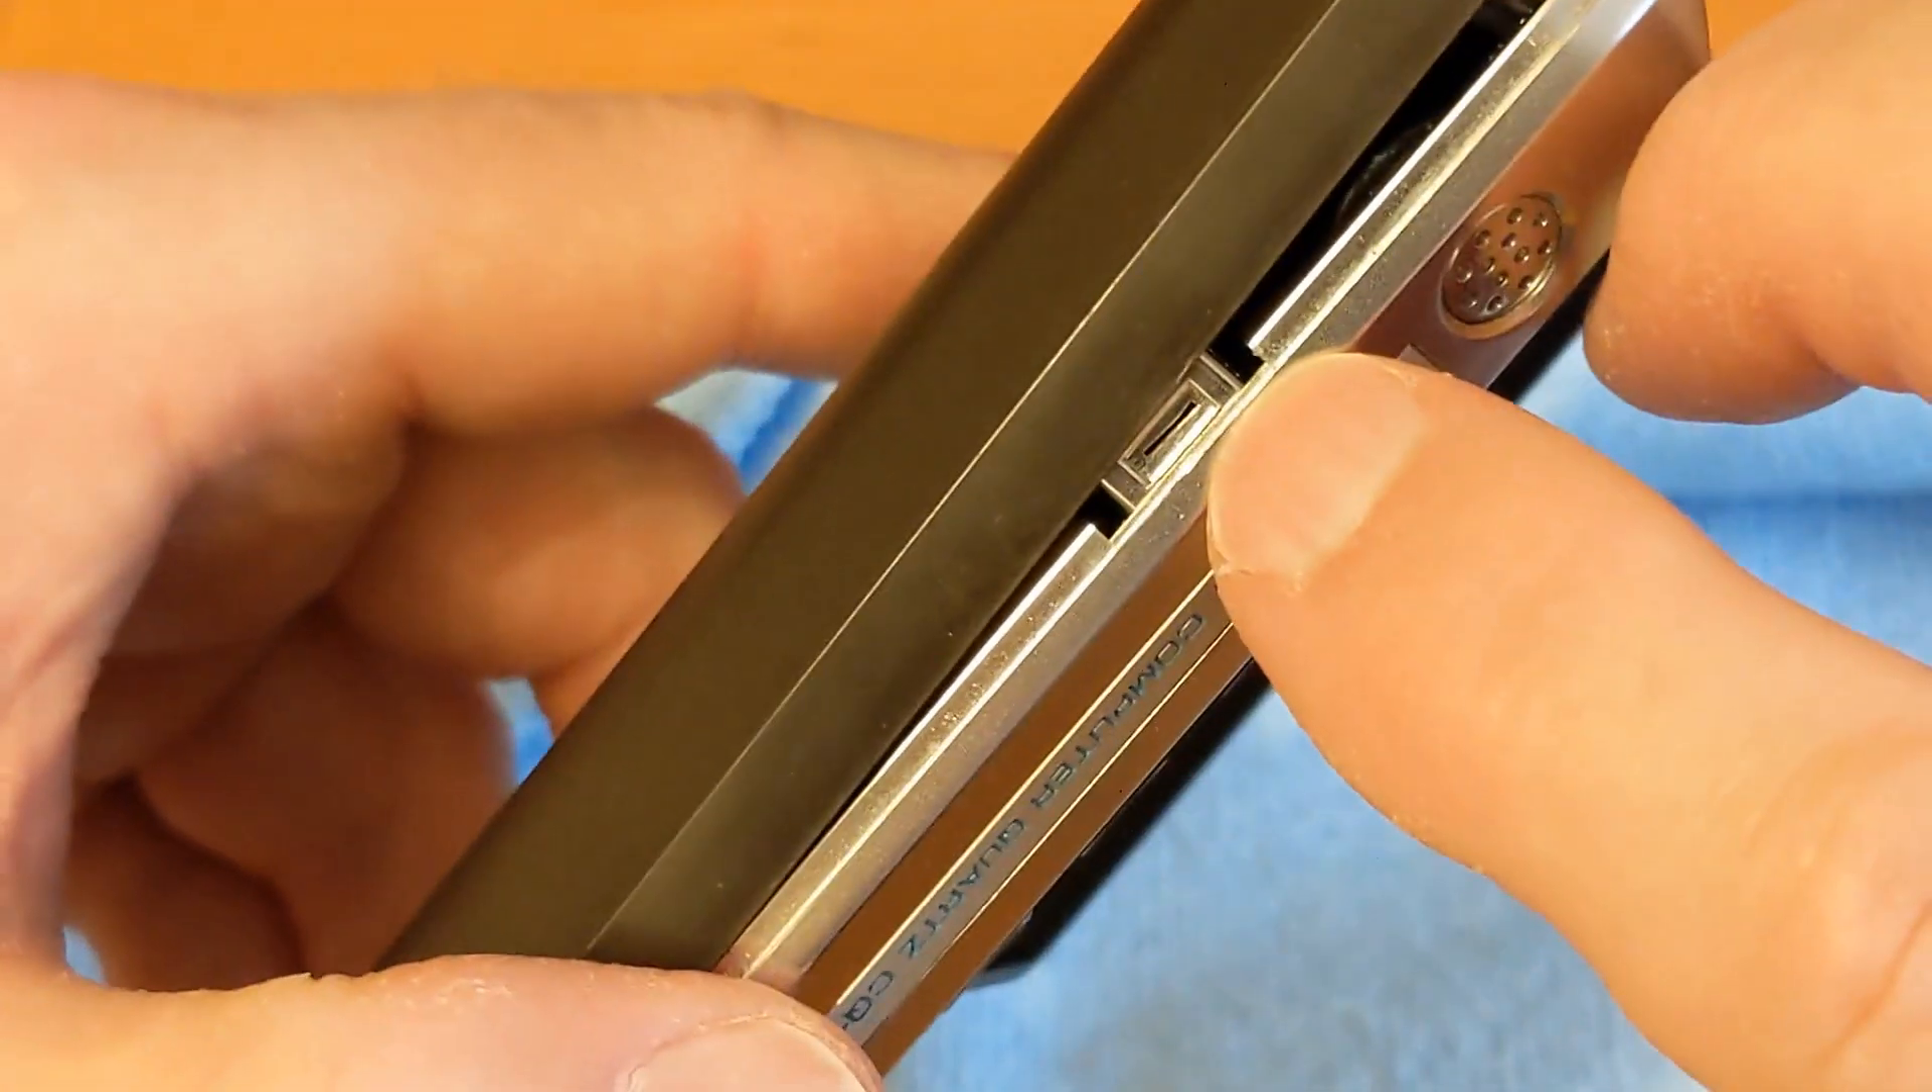So I managed to get into the case at the top here so I can see a bigger gap.